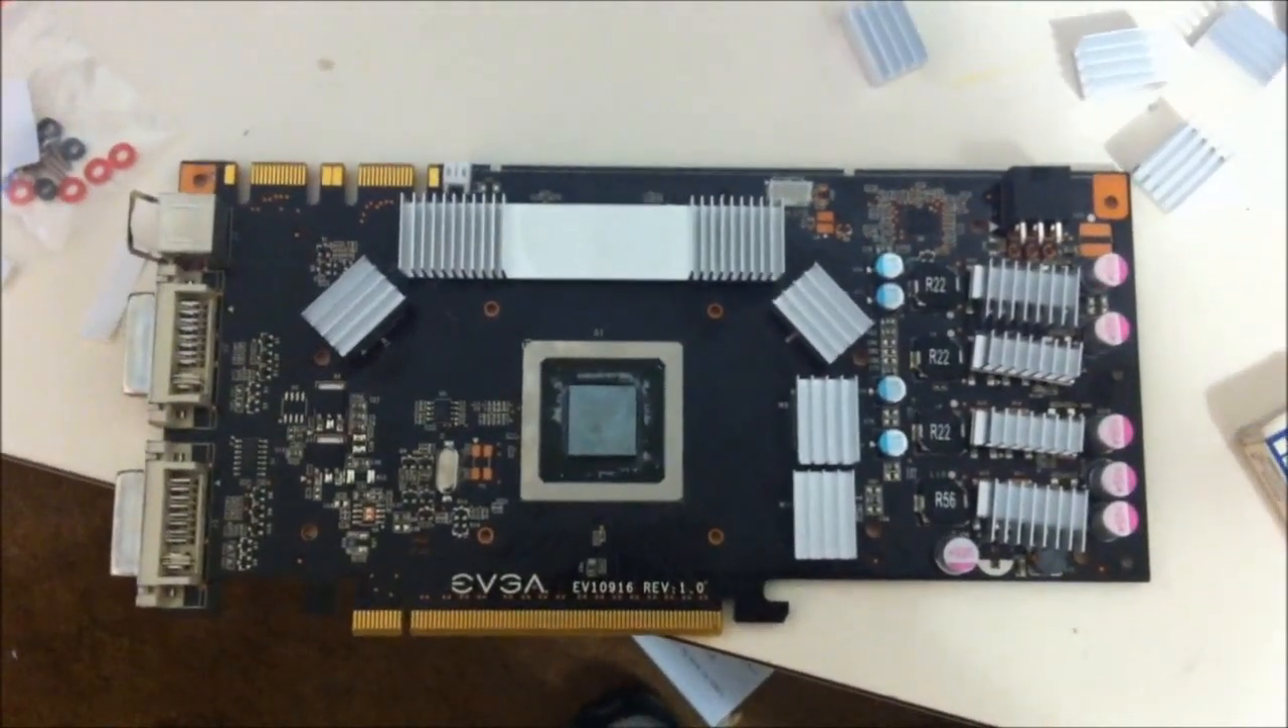Okay I have all the heat sinks installed right now for the EVGA 250 GTS.